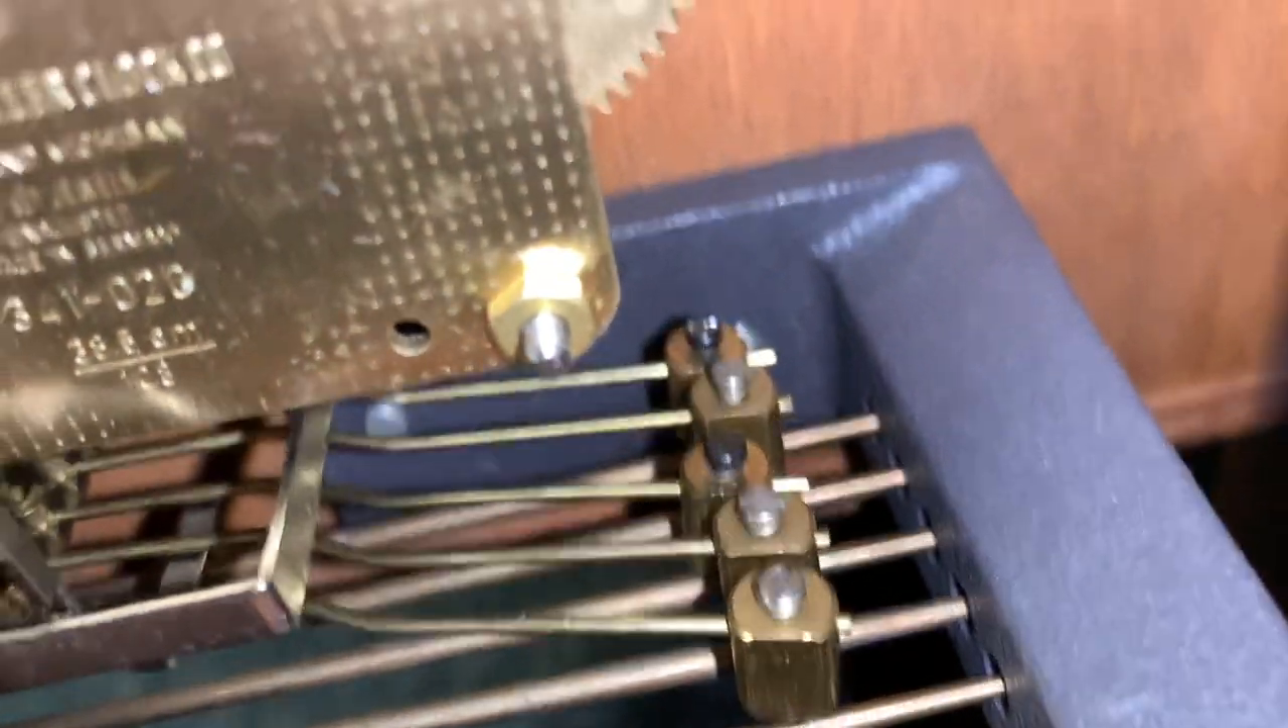Okay the new set of chime rods is now inside the clock this is the new set and it is now installed and i think this thing is good to go.